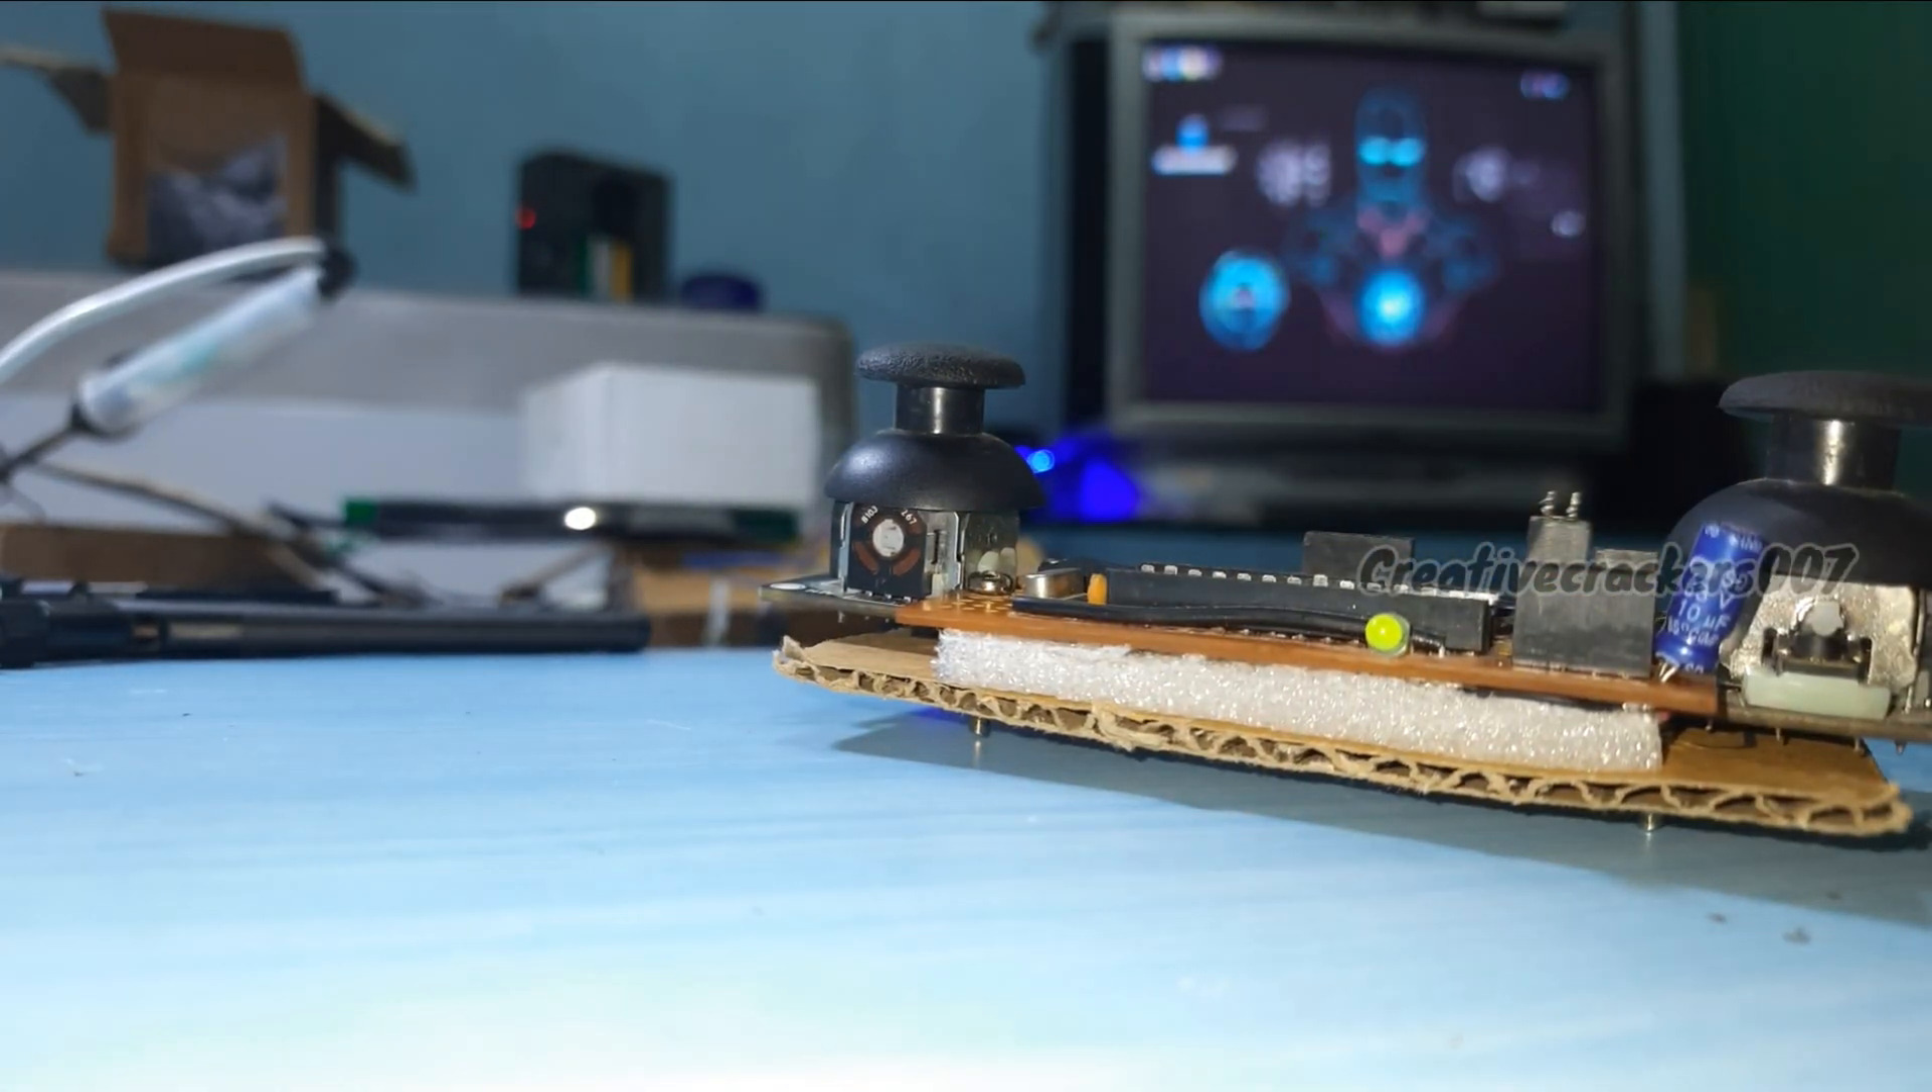I have used a foam sheet just to fill the empty space.